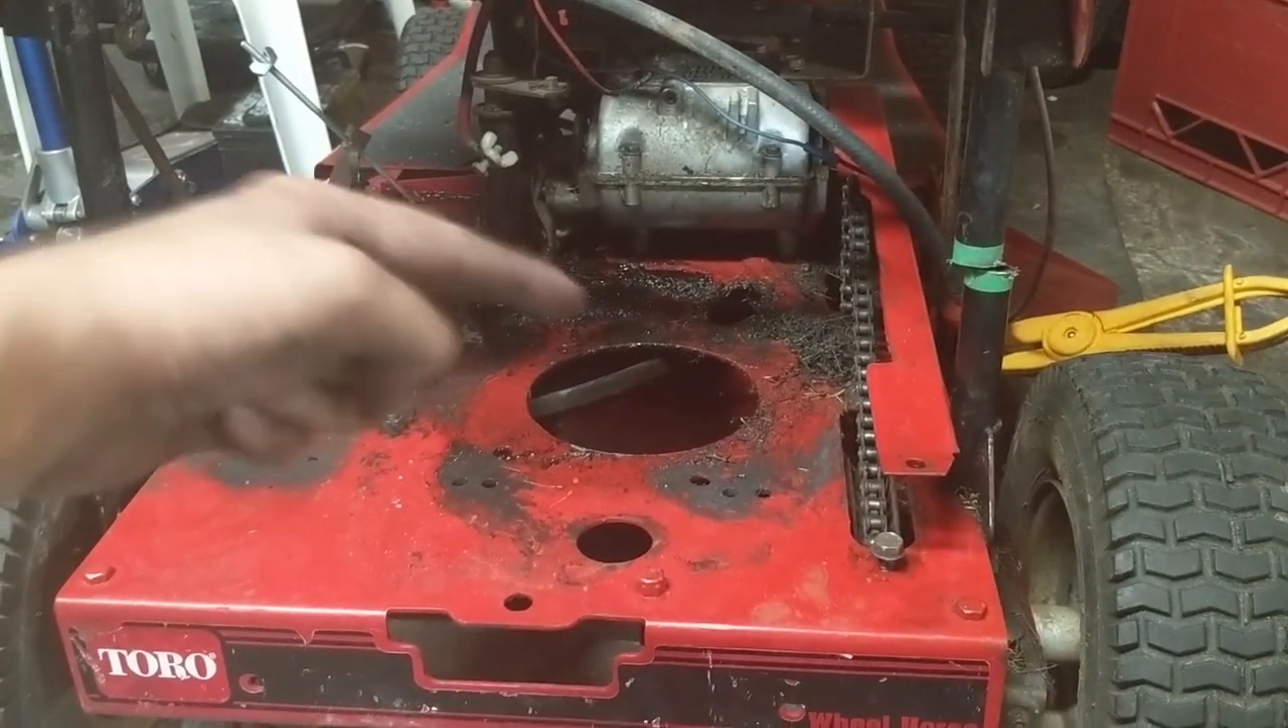So at least I got the engine off now I just got it on my table.